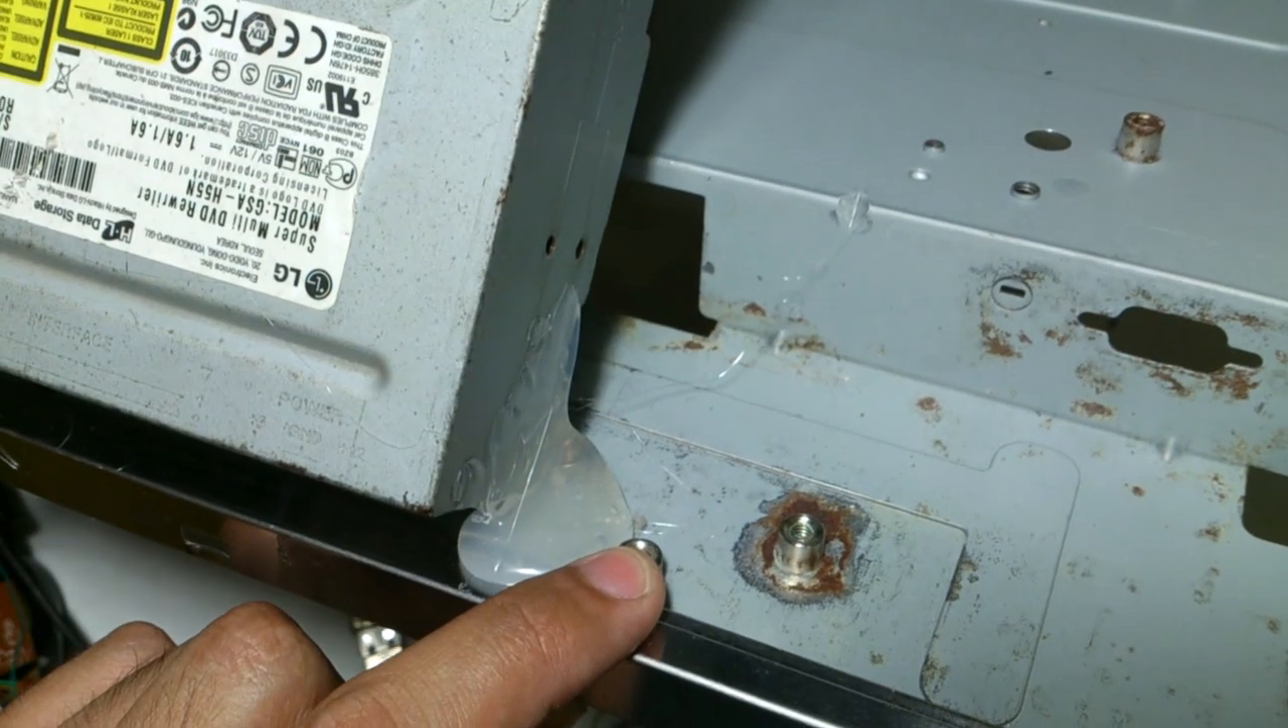Aqui eu colei com cola quente, né, essa parte do drive de DVD.